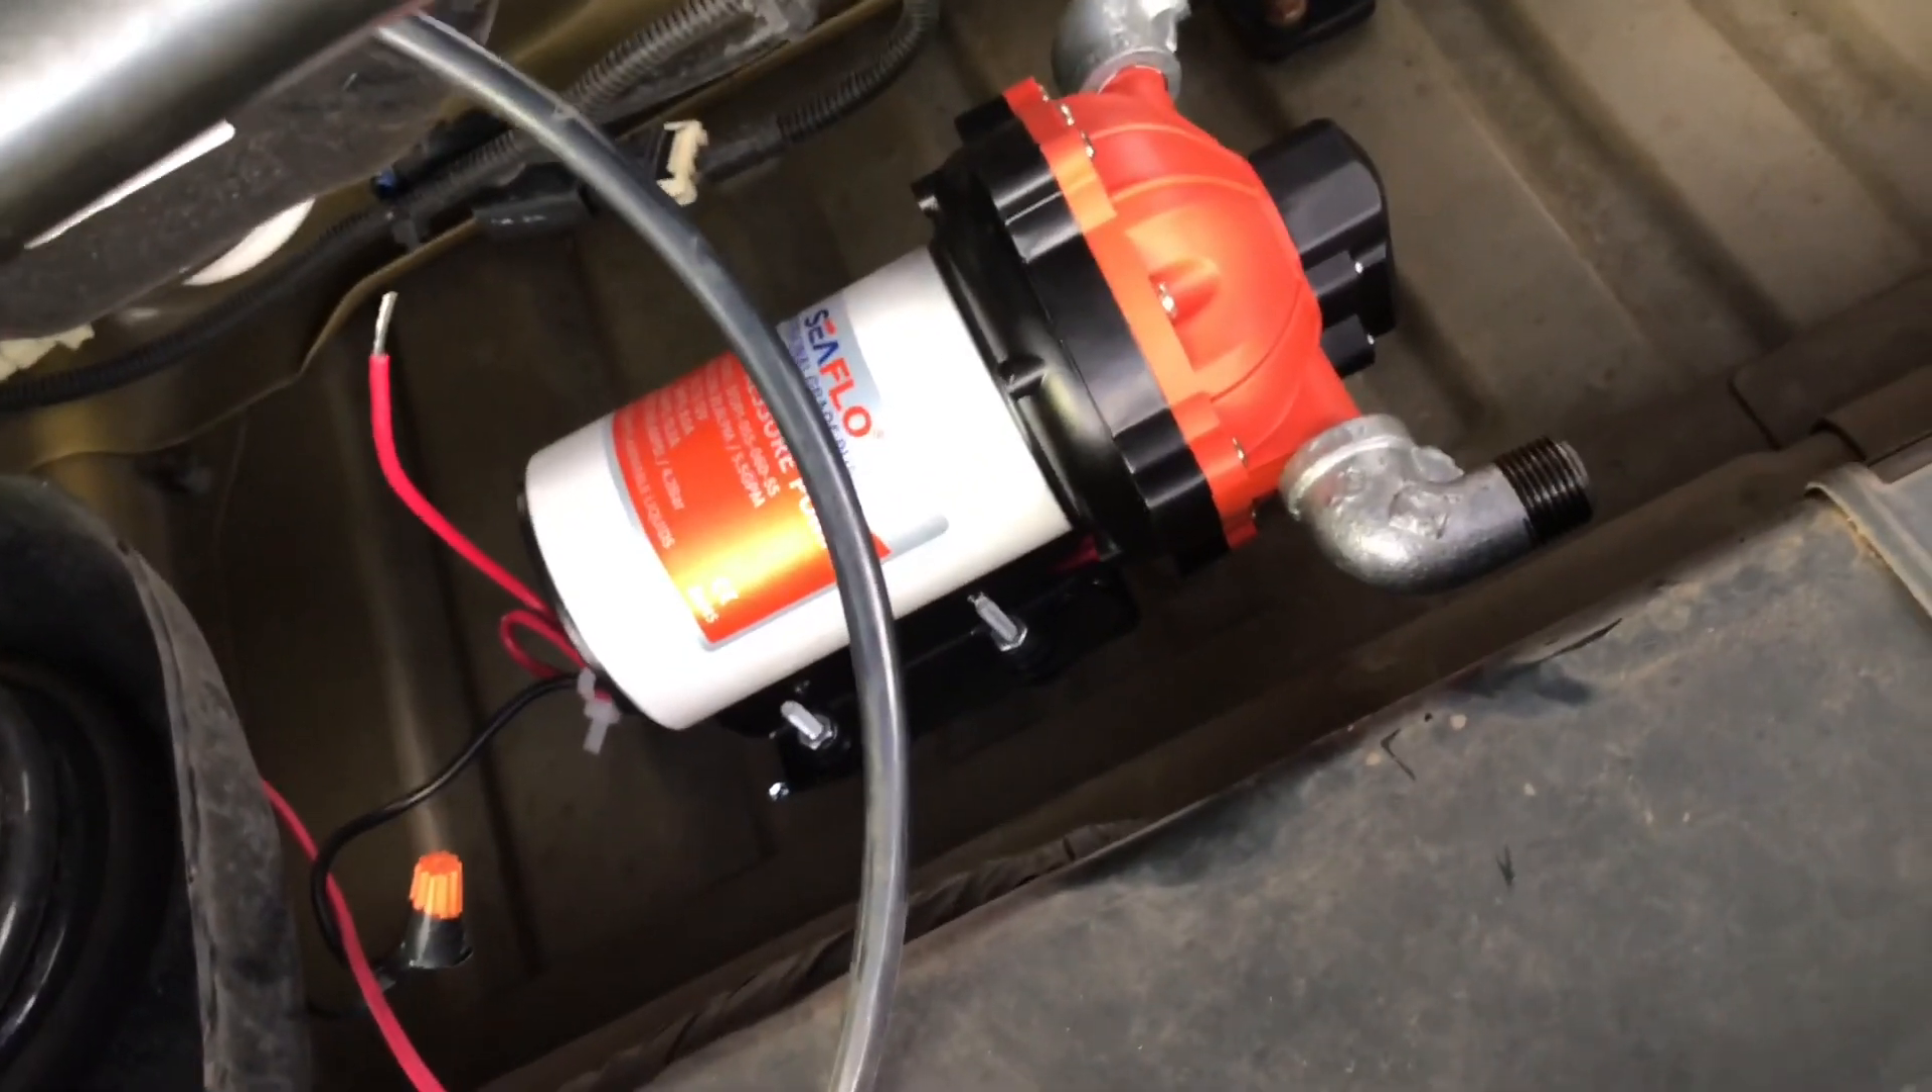So the water pump is up and mounted I've bolted it into the floorboards I'm gonna have to put another probably another washer just to make sure it's securely in place but yeah there's my pump and my connector.